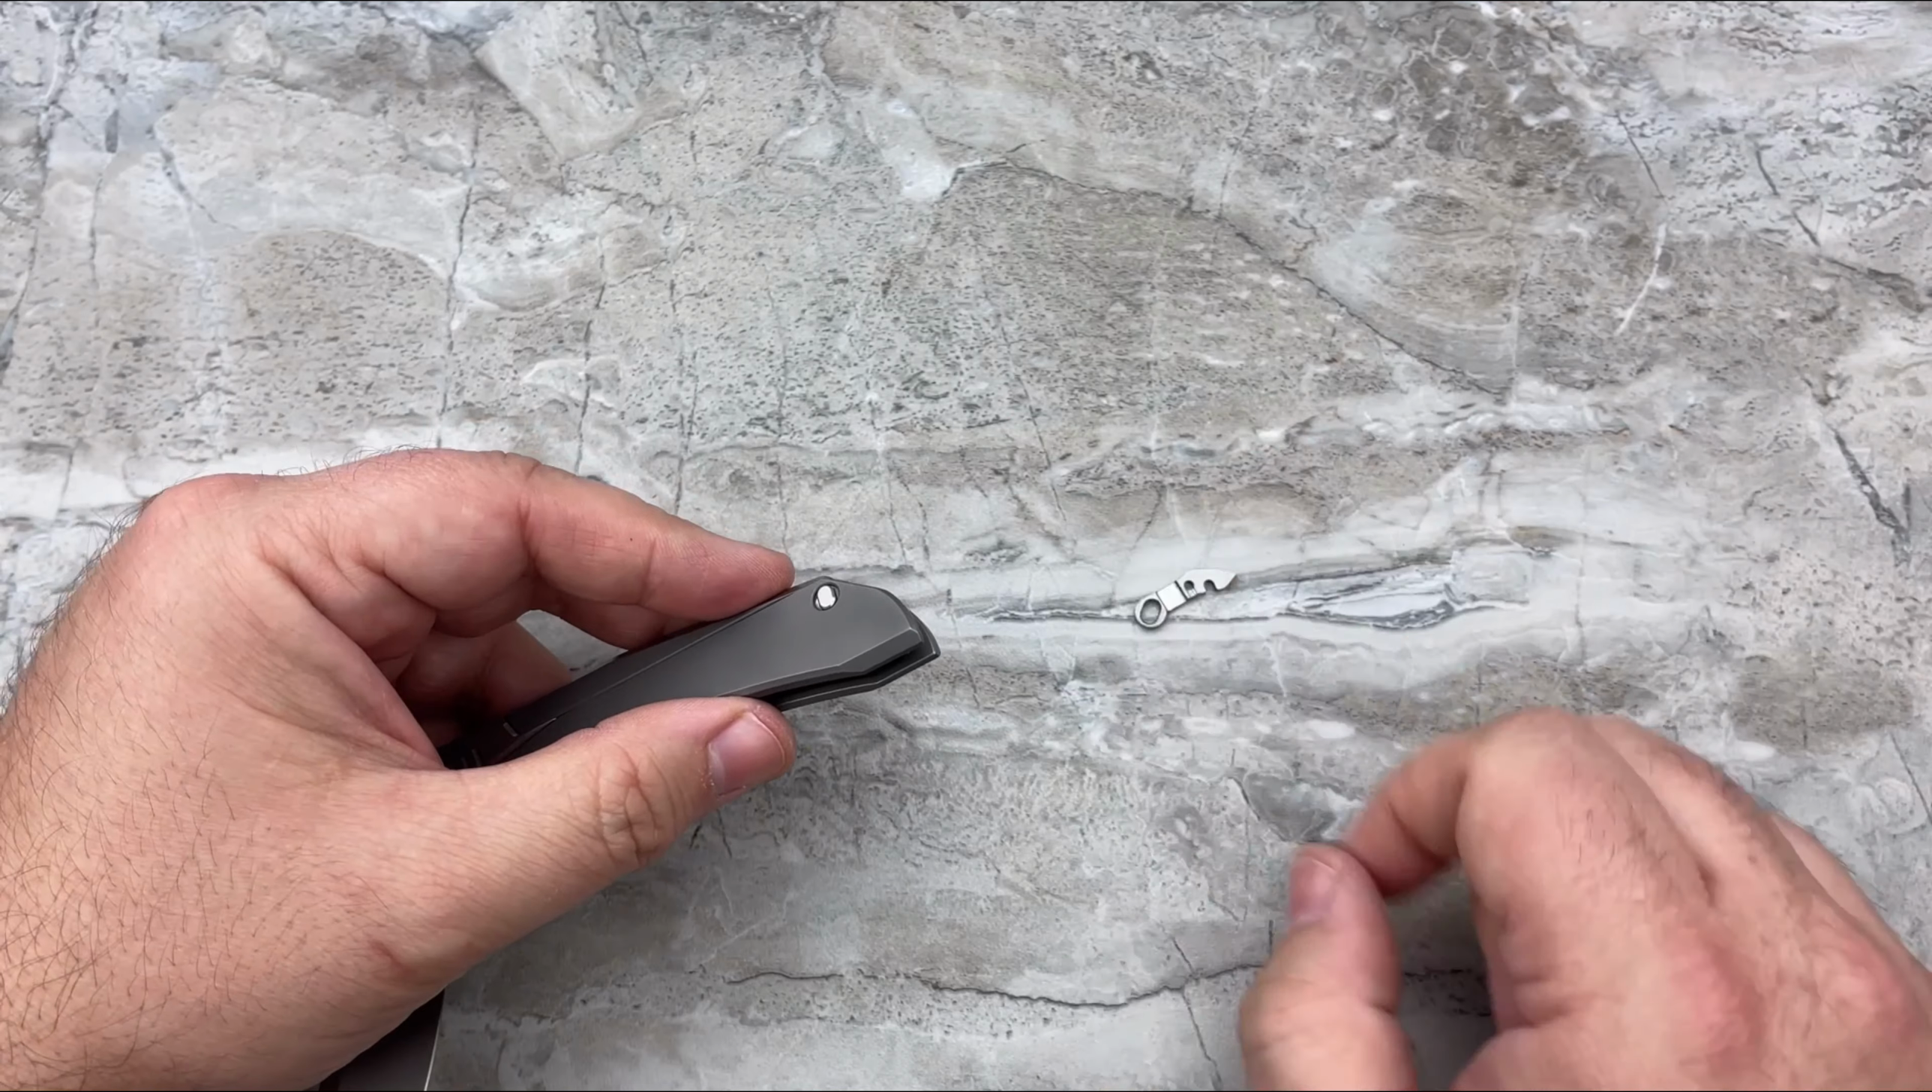But we still need to get this clip in.